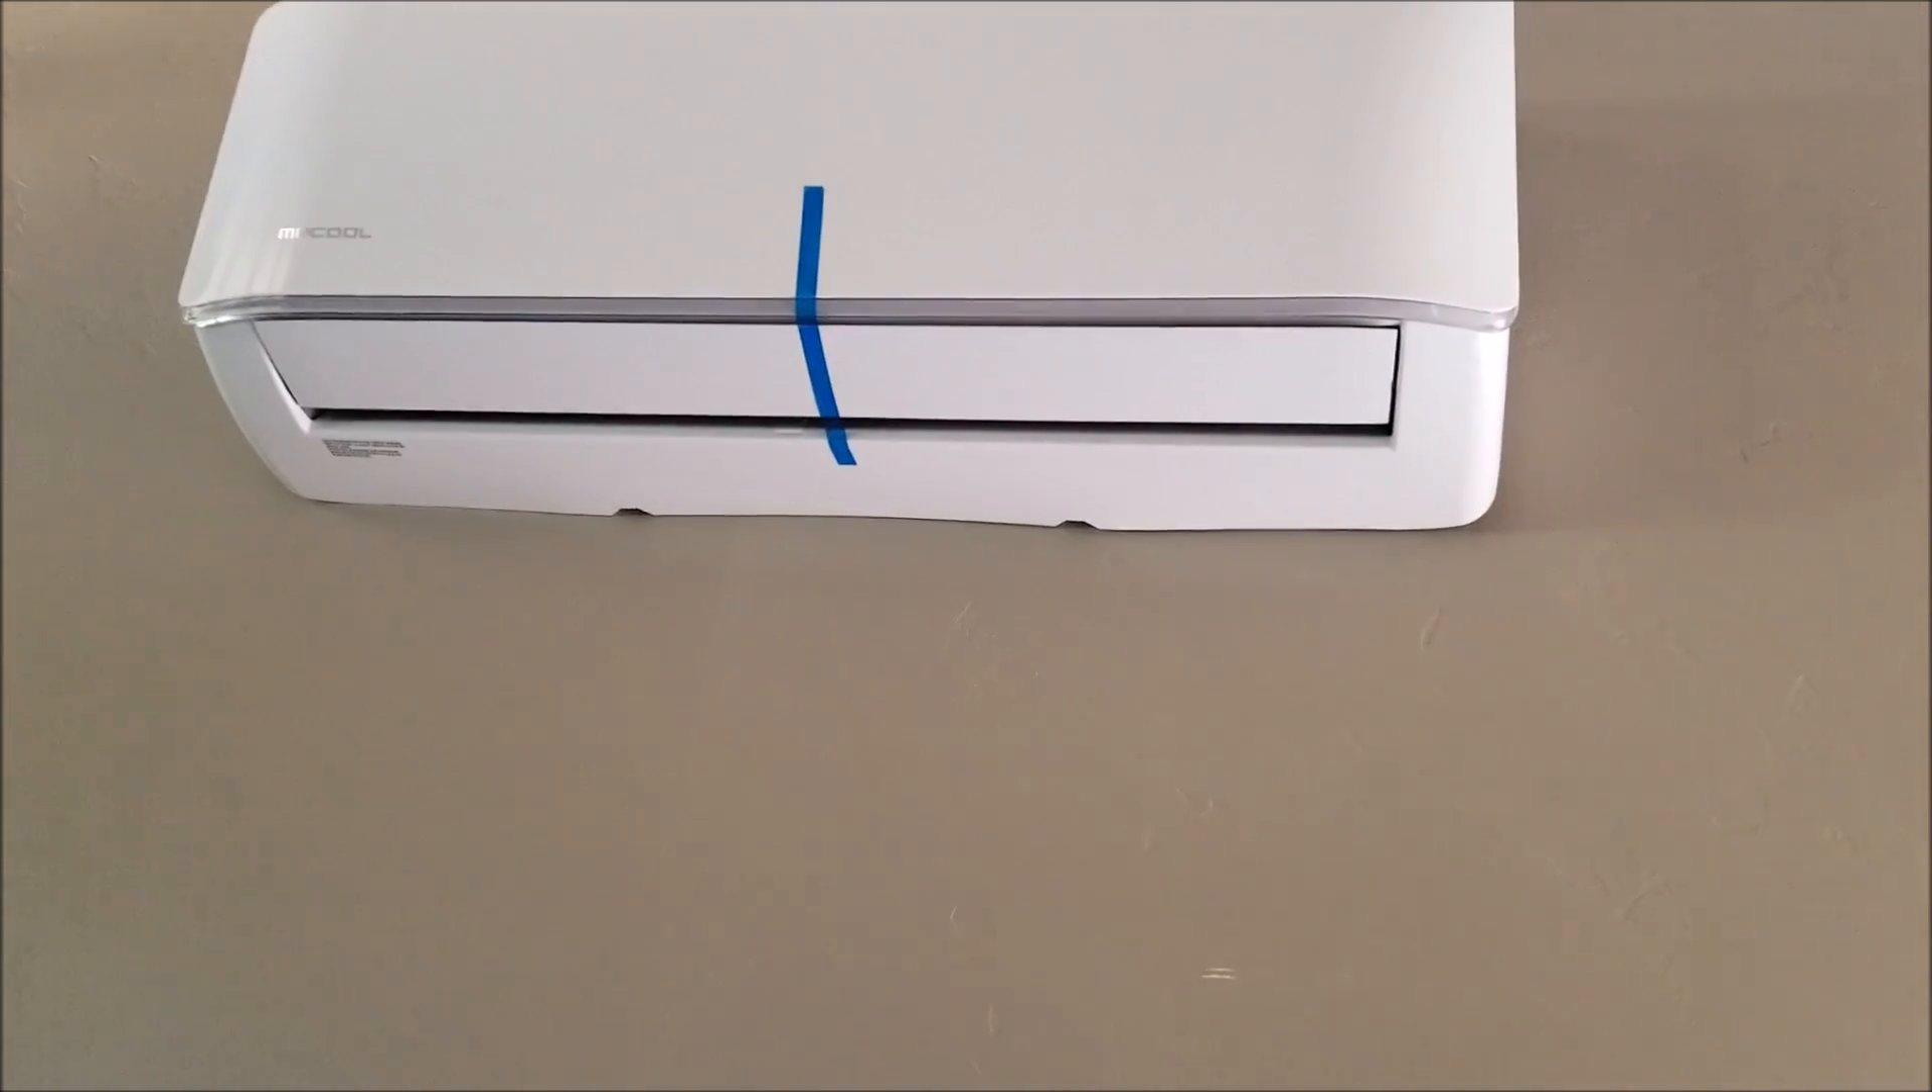So I finally got the inside unit mounted and it's not really heavy.